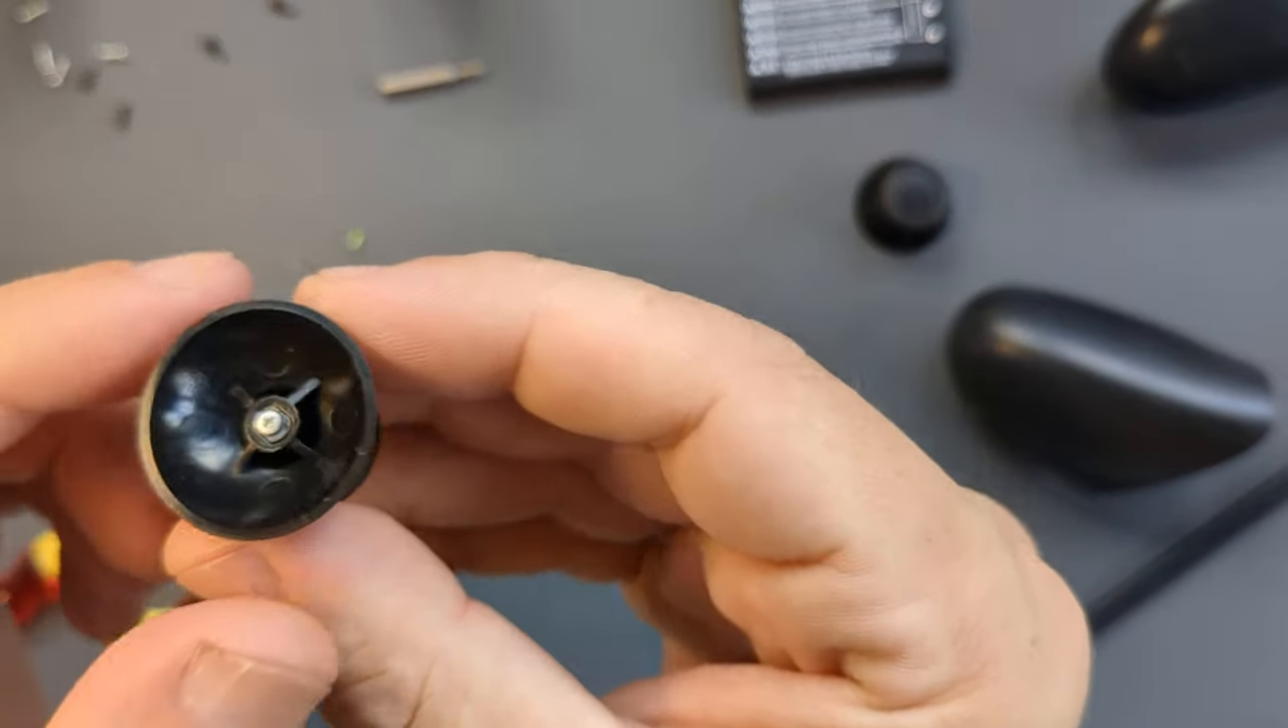I'm not even sure what this one's from, but it's a tiny little screw and it's gone into the hole nicely.